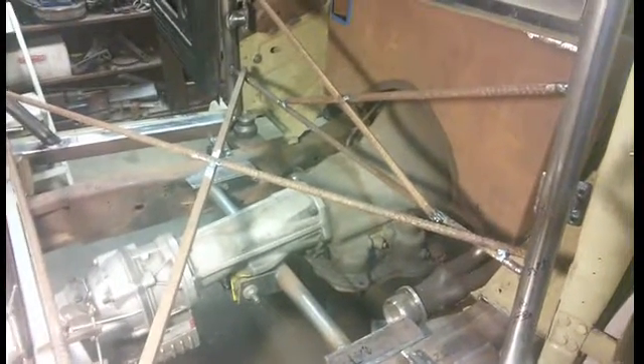So as you can see I added a whole bunch of rebar on this 1946 Dodge roll cage and the reason for that is I'm trying to keep it from racking.